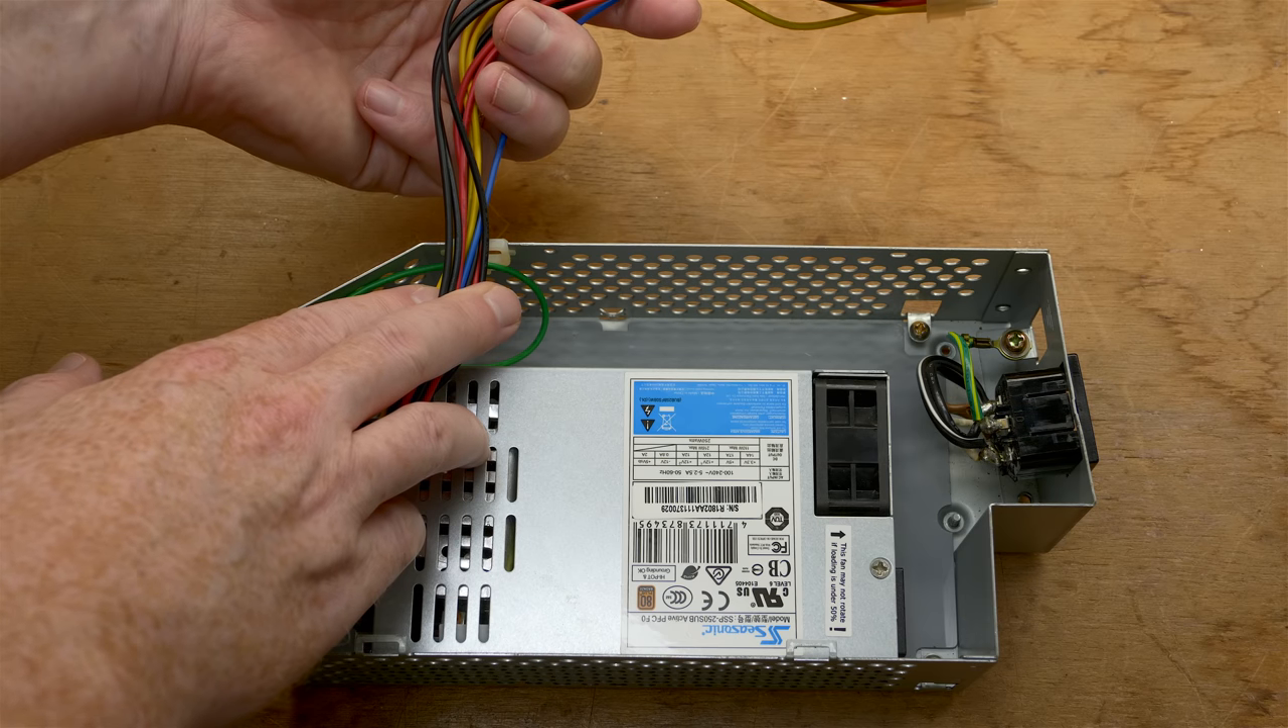And, now we have the Seasonic inside. You can see how much smaller it is. It fits perfectly inside.